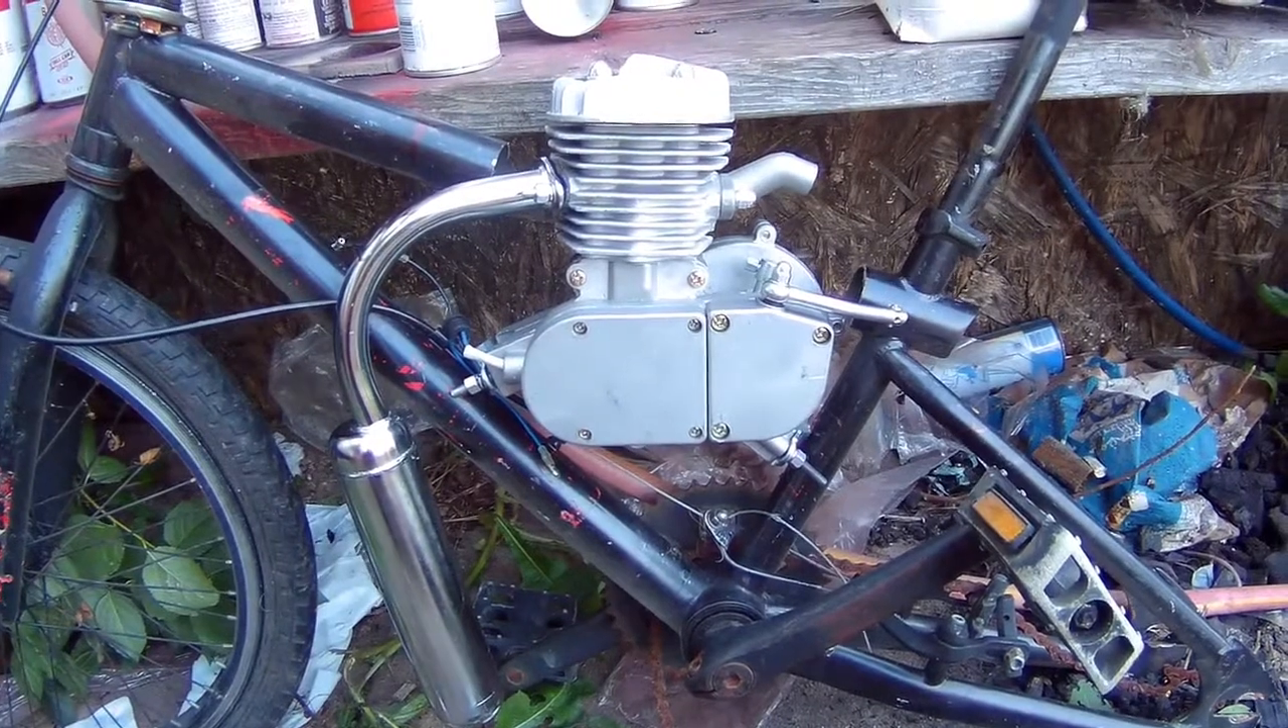As you guys can see the engine fits in there perfect now.